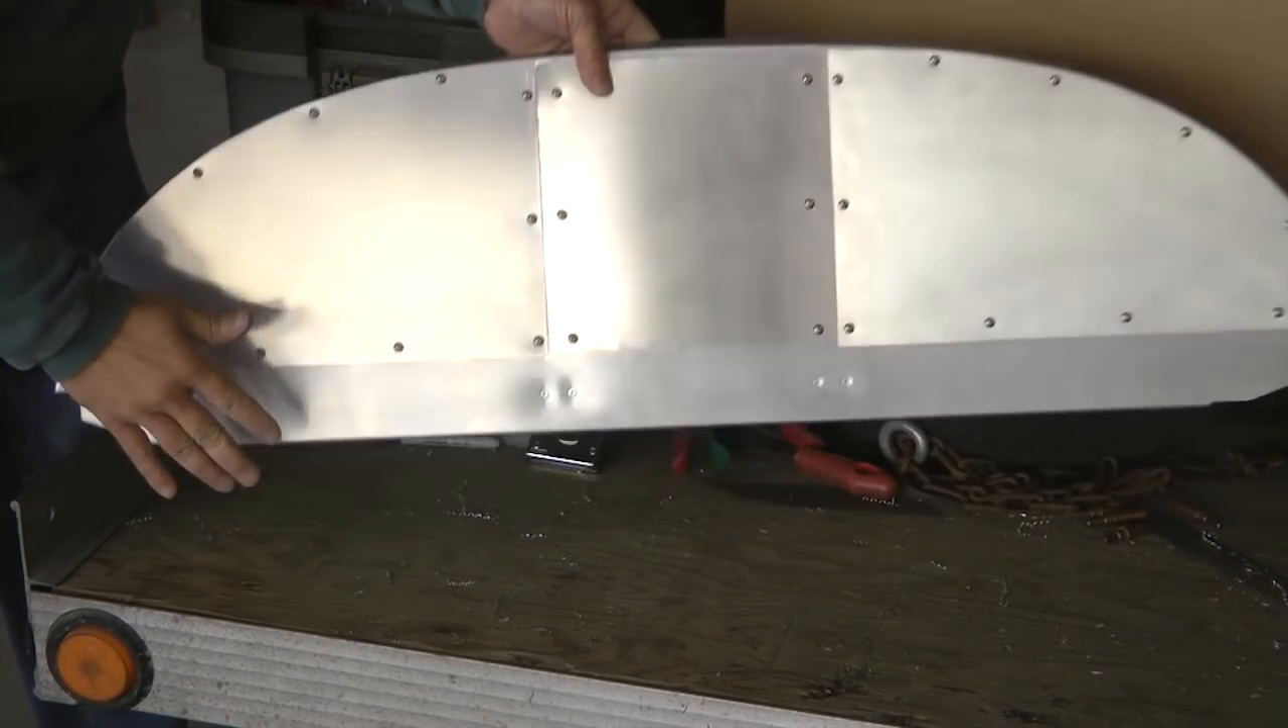Here is the completed panel with all the screws in place.